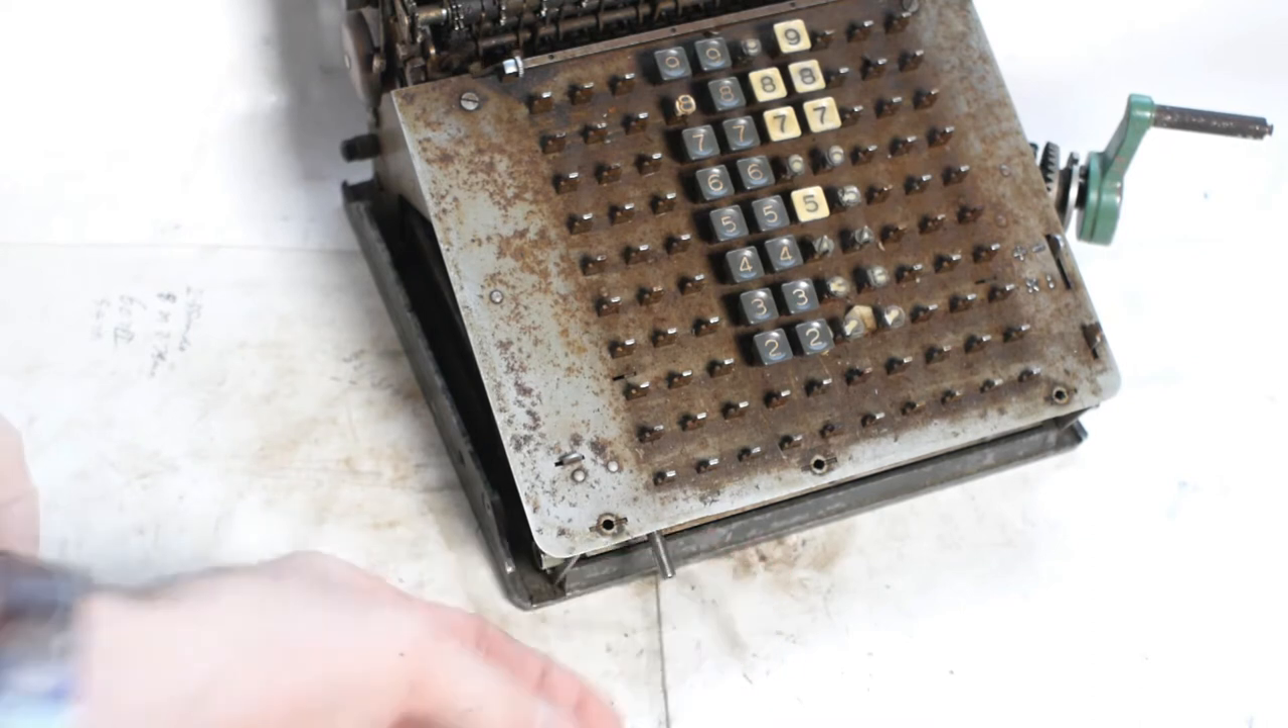I've got a few more of the key tops still to get off.